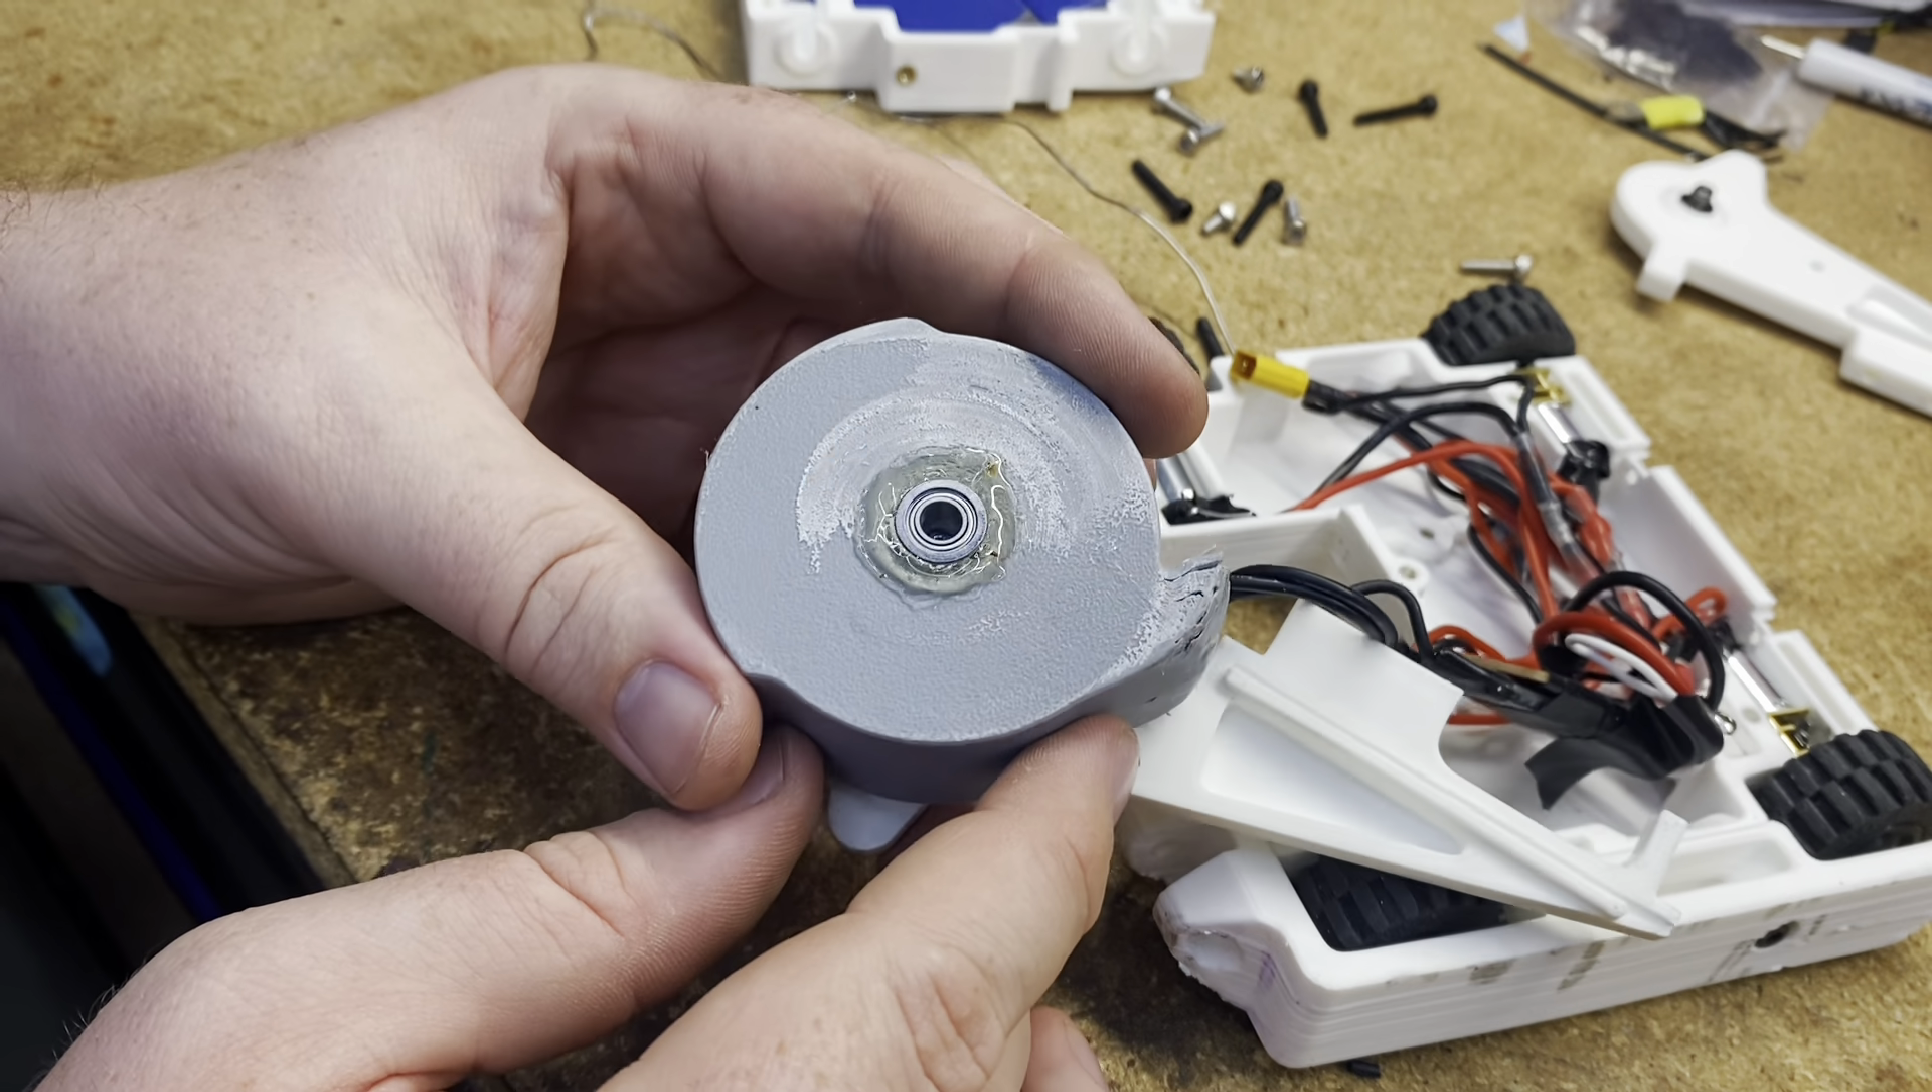And we've managed to put the bearing back in the weapon.